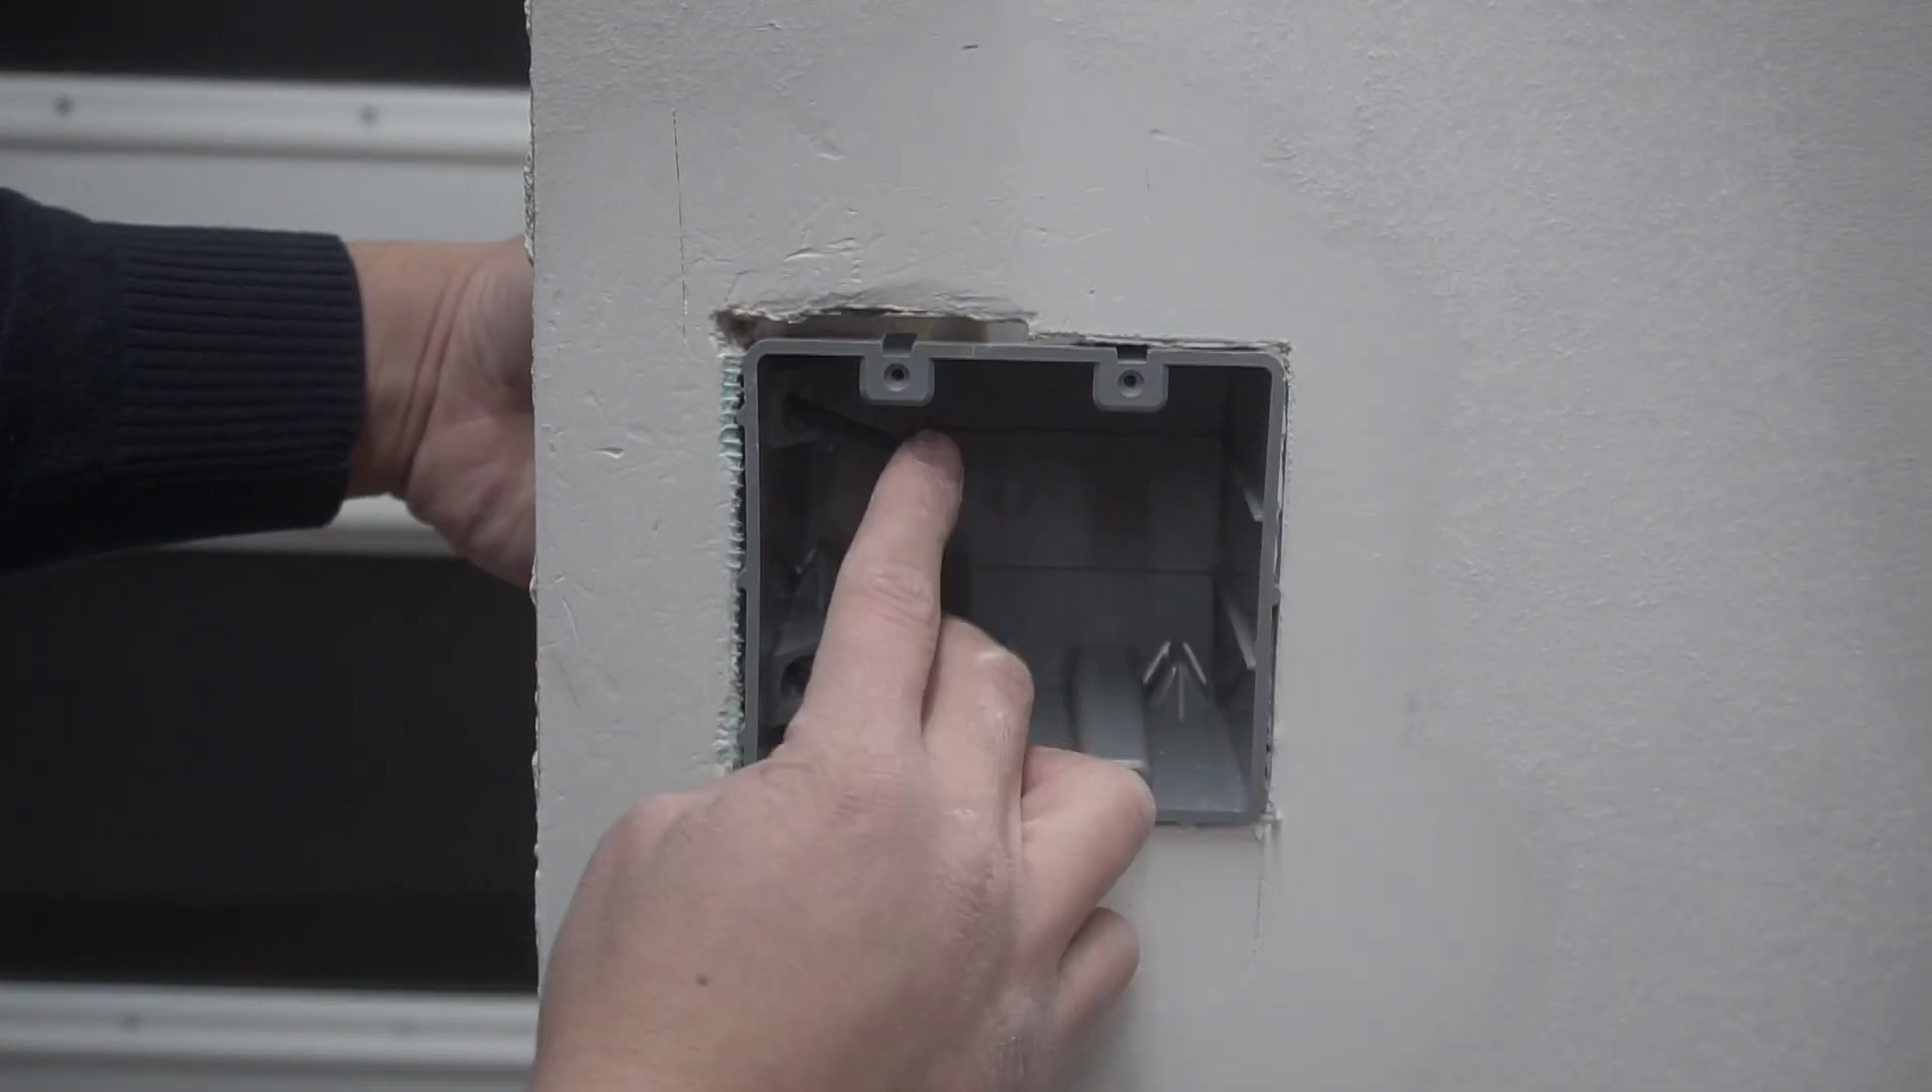You can take your double gang J box and test fit it right through. Nice. Nice and leveled.